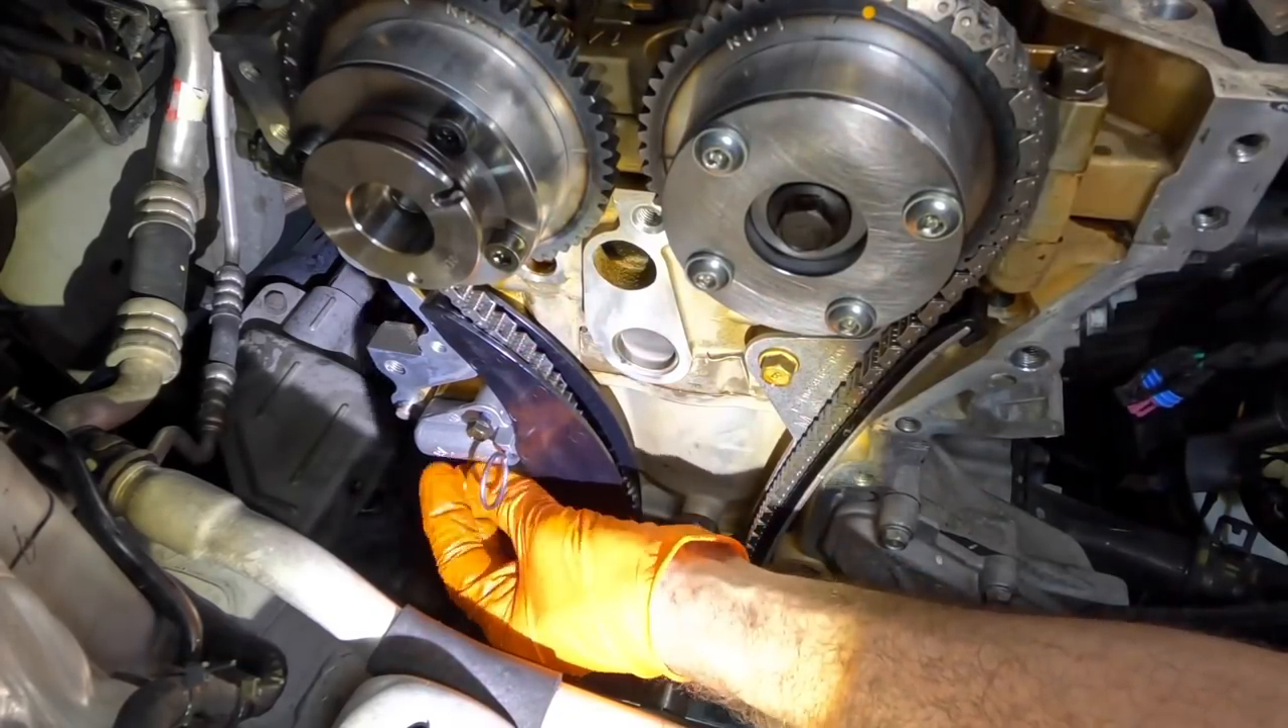The chain is installed.